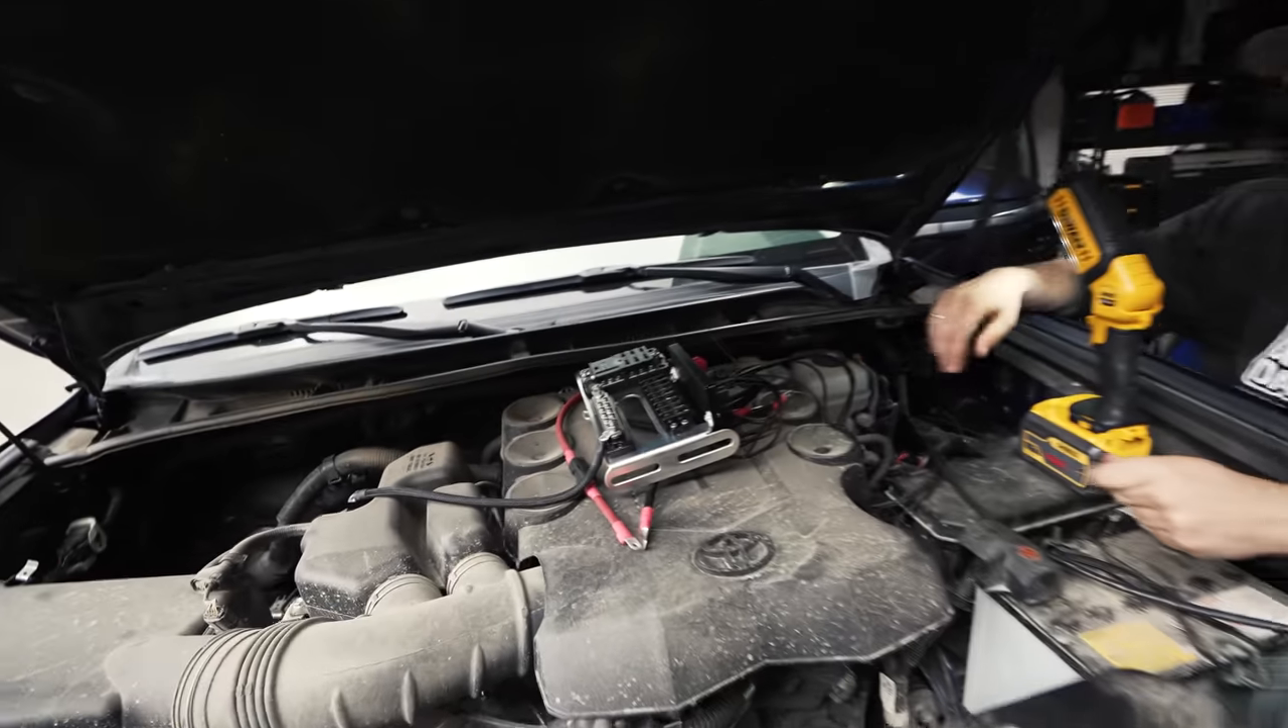So um so you'll you'll notice you'll notice the panel is now sitting on top of the engine.